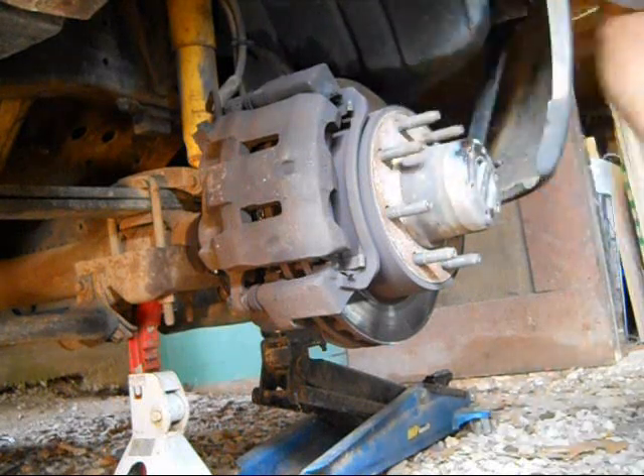All we got left to do now is put on the tire.